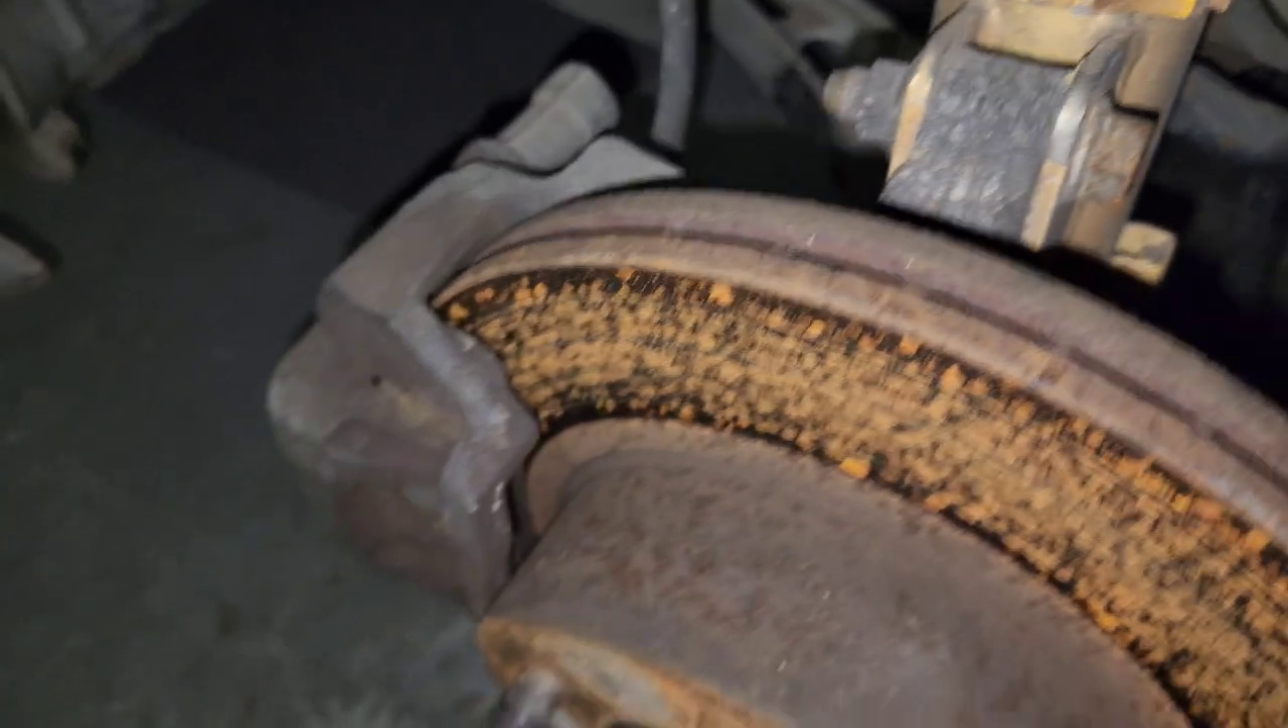I finally got the wheel off.